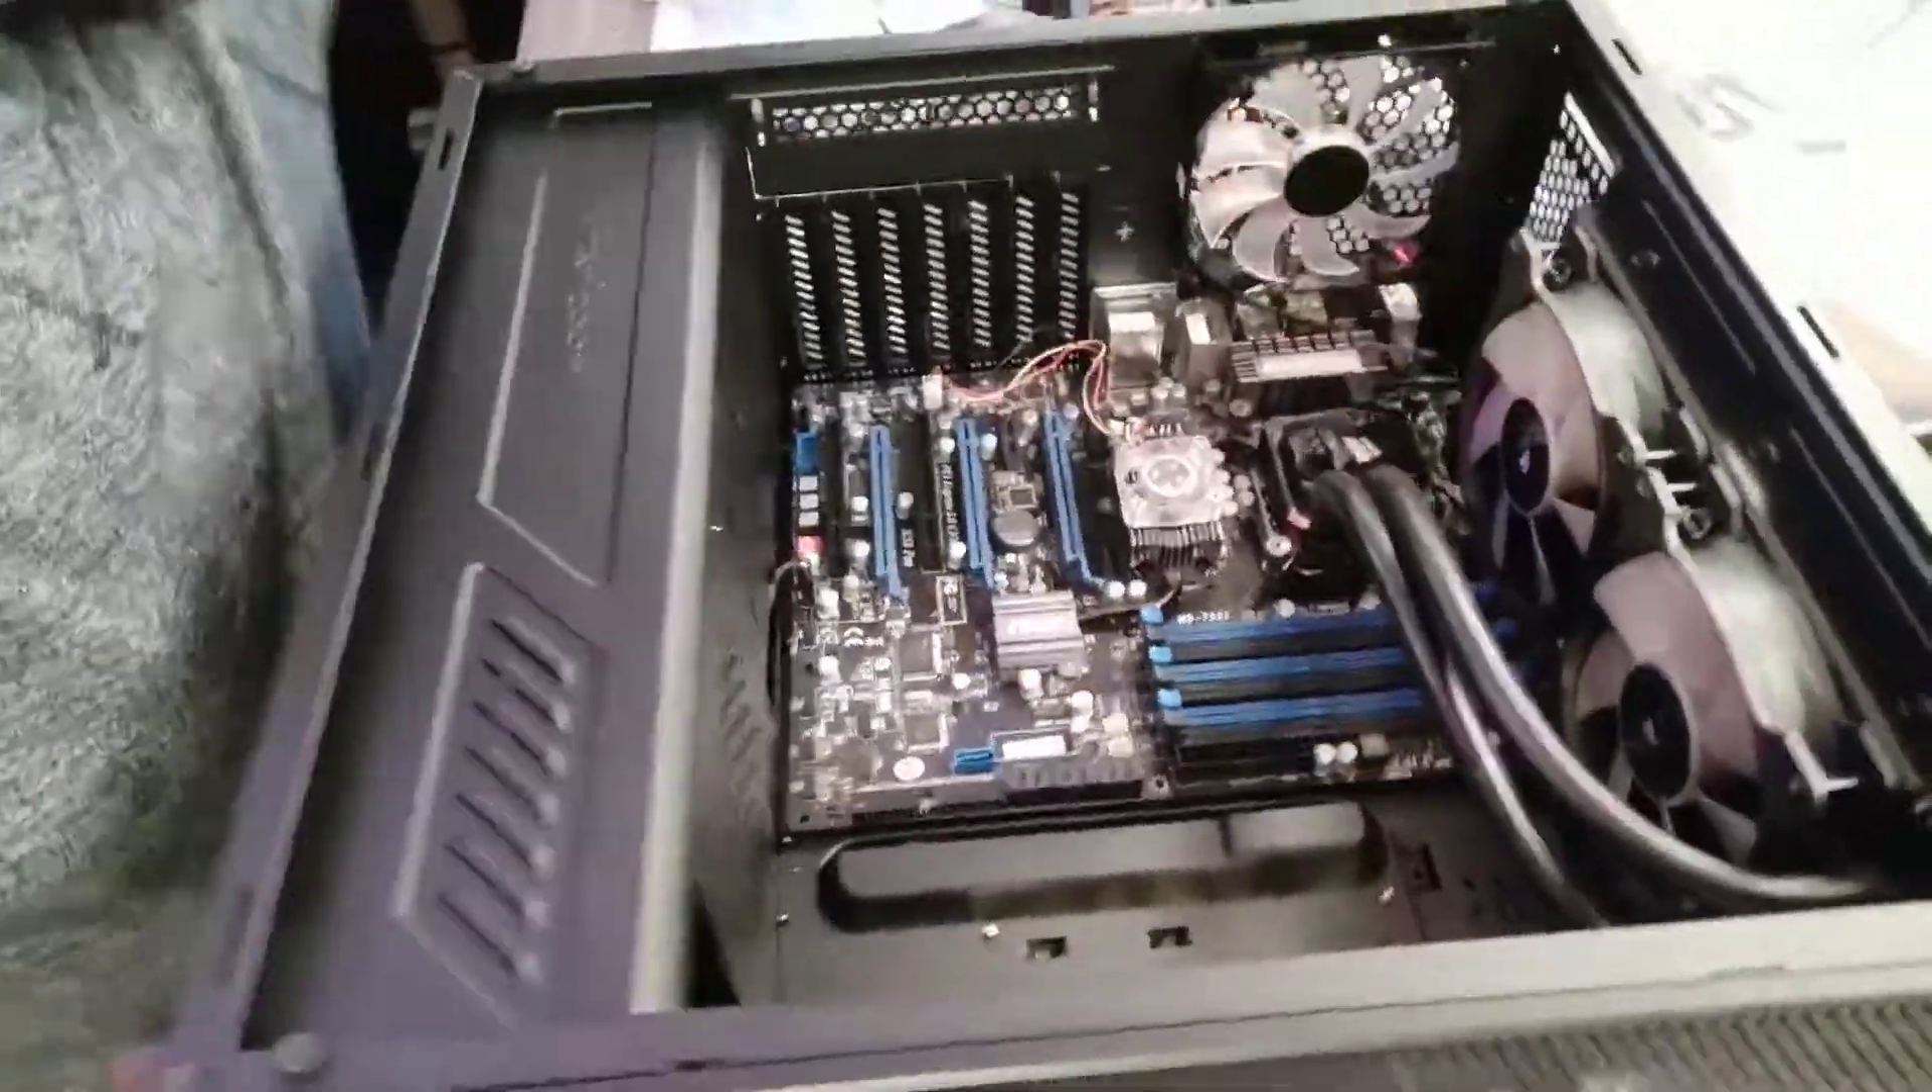So, jetzt haben wir das Mainboard schon mal drin.